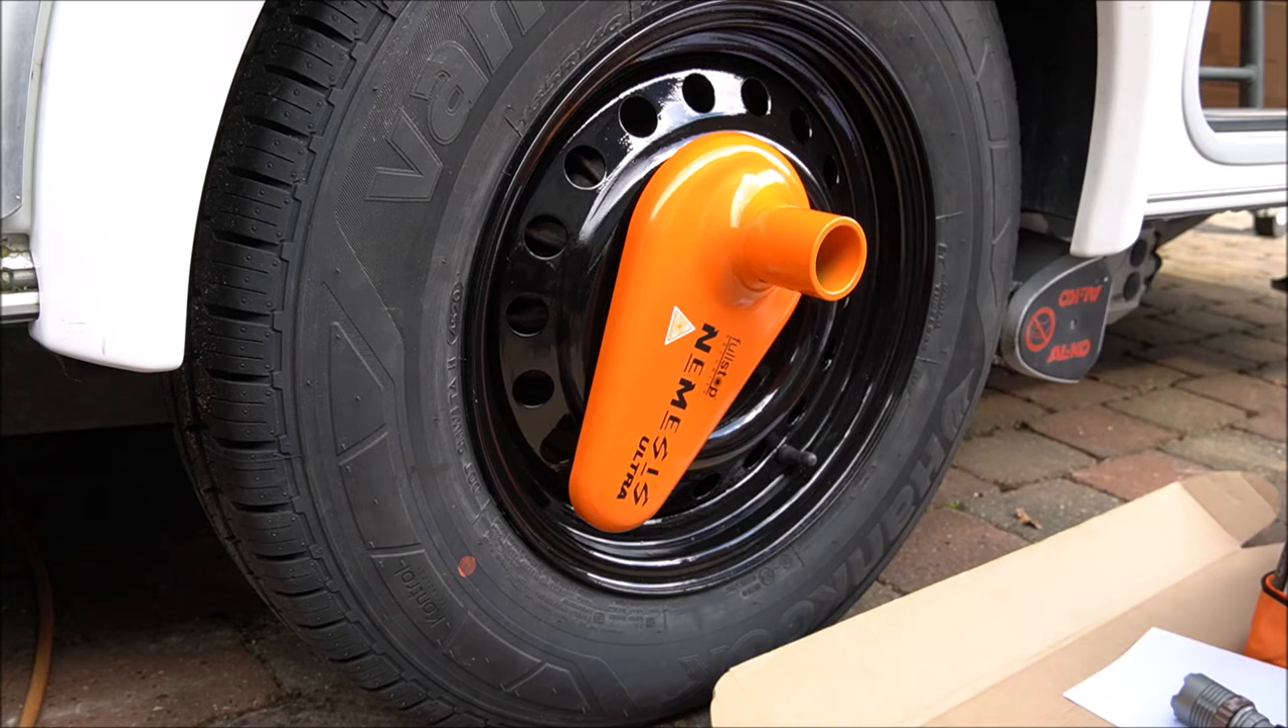That's the lock all set up in the correct position.